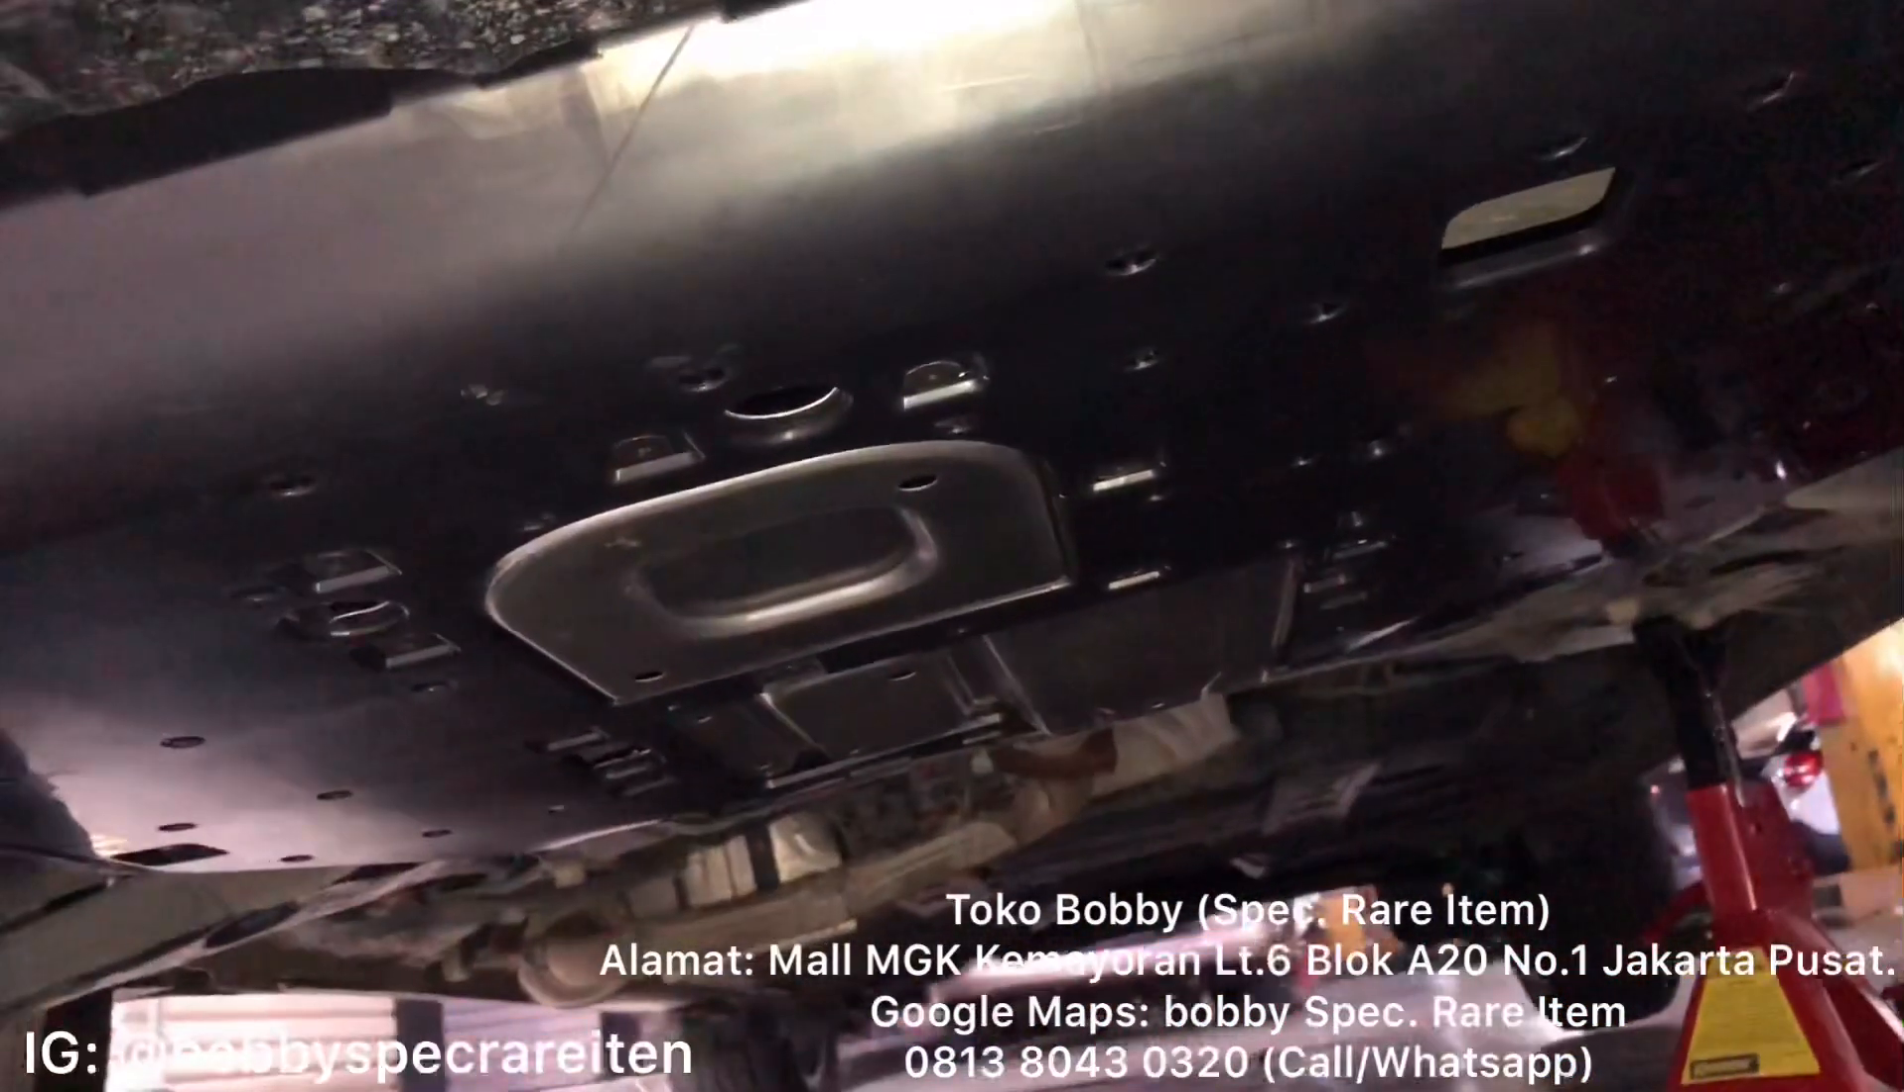Nah sekarang nih udah kita pasangin cover engine.